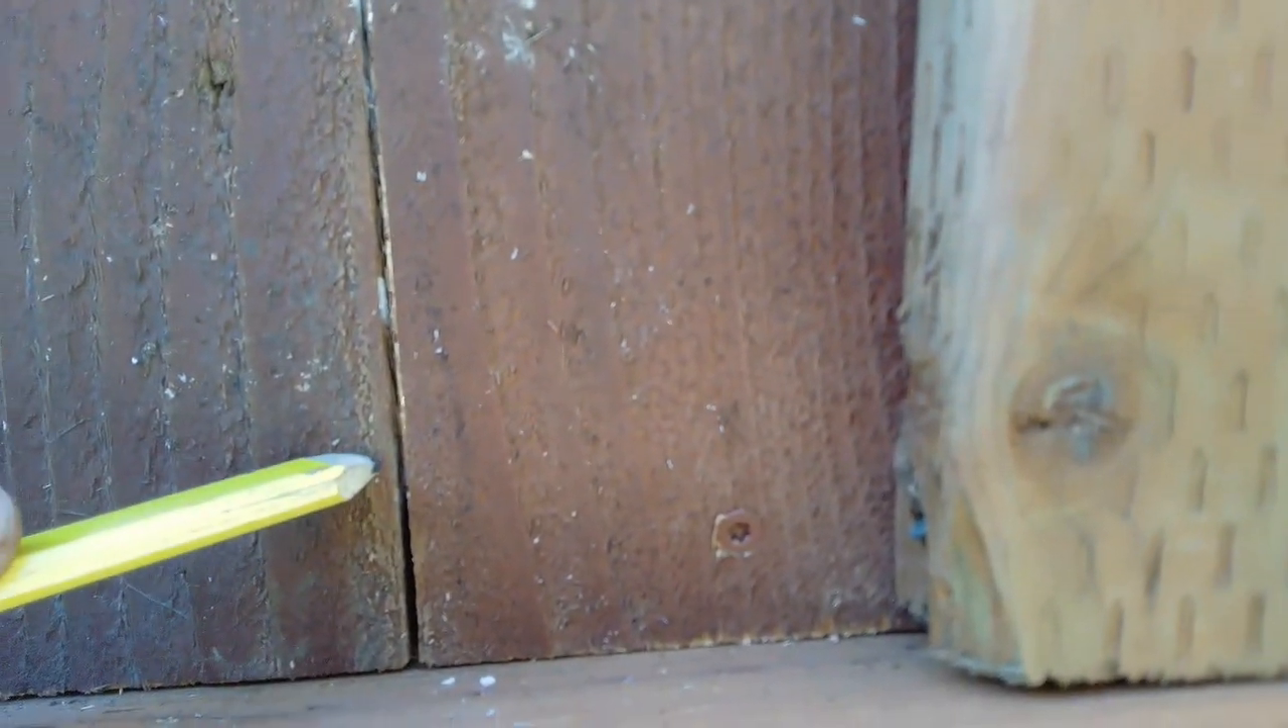Now if you see right here real close I still have a gap here I haven't filled that in with silicone.